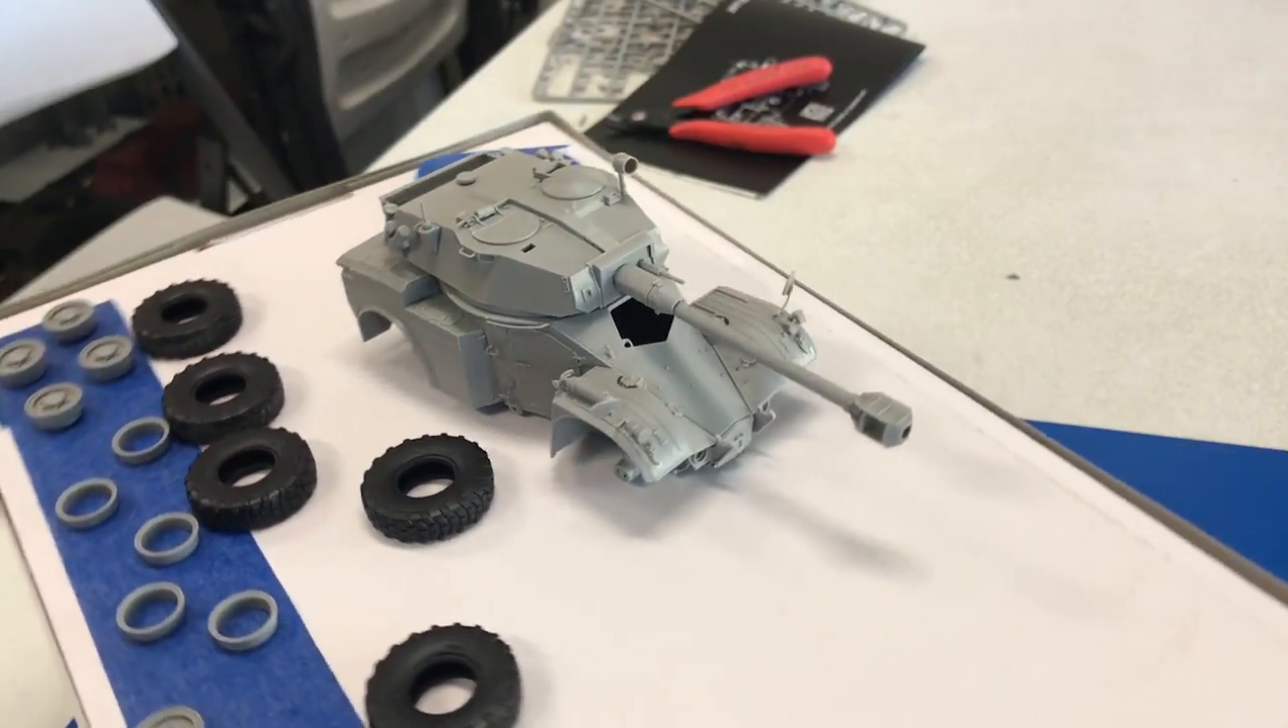You can see there's quite a few pieces that still need to go on.